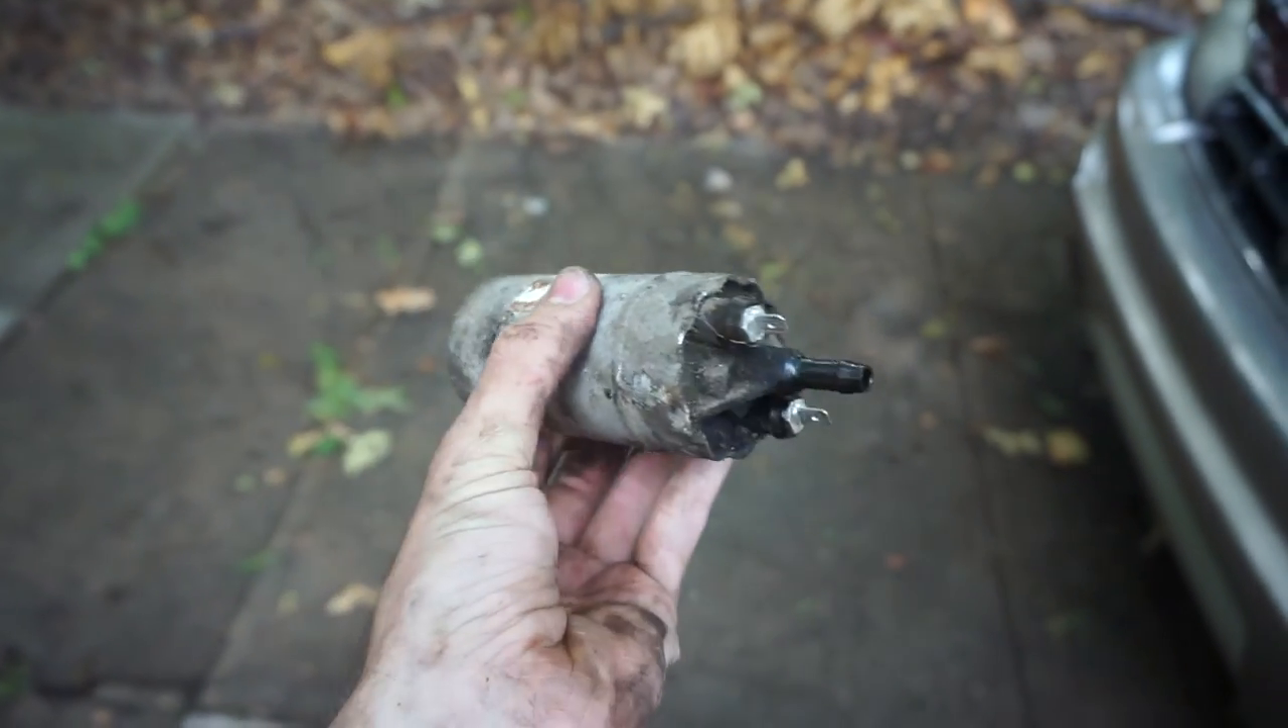Okay, after much trials and many tribulations, we finally removed the fuel pump.